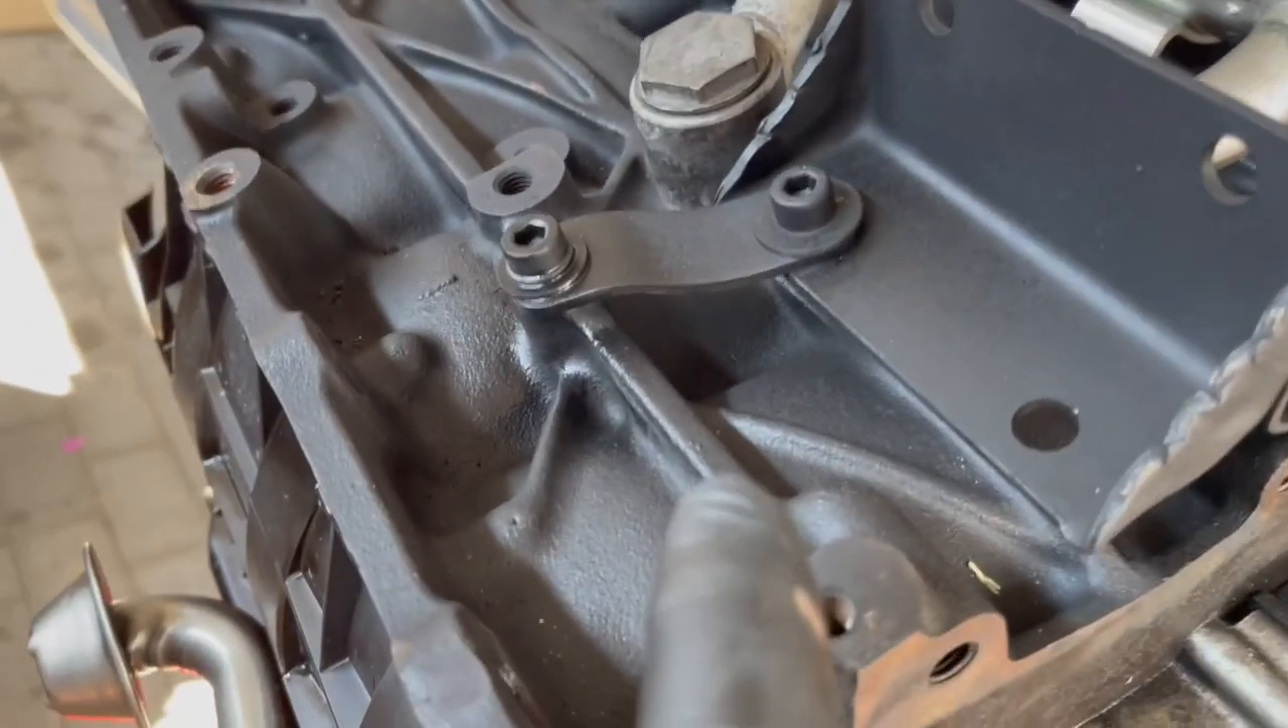Okay so I've got the bracket installed here I had to put a little bend in it because this is actually lower than that section.